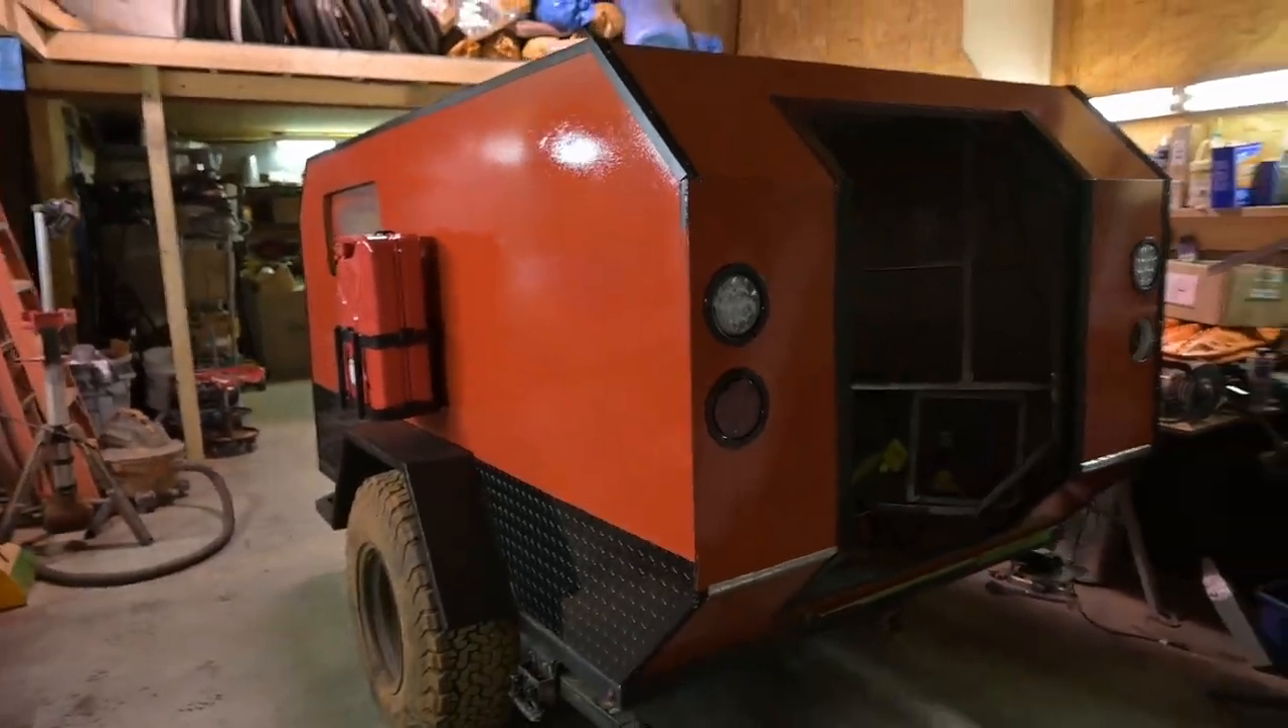We got a jerry can mounted.